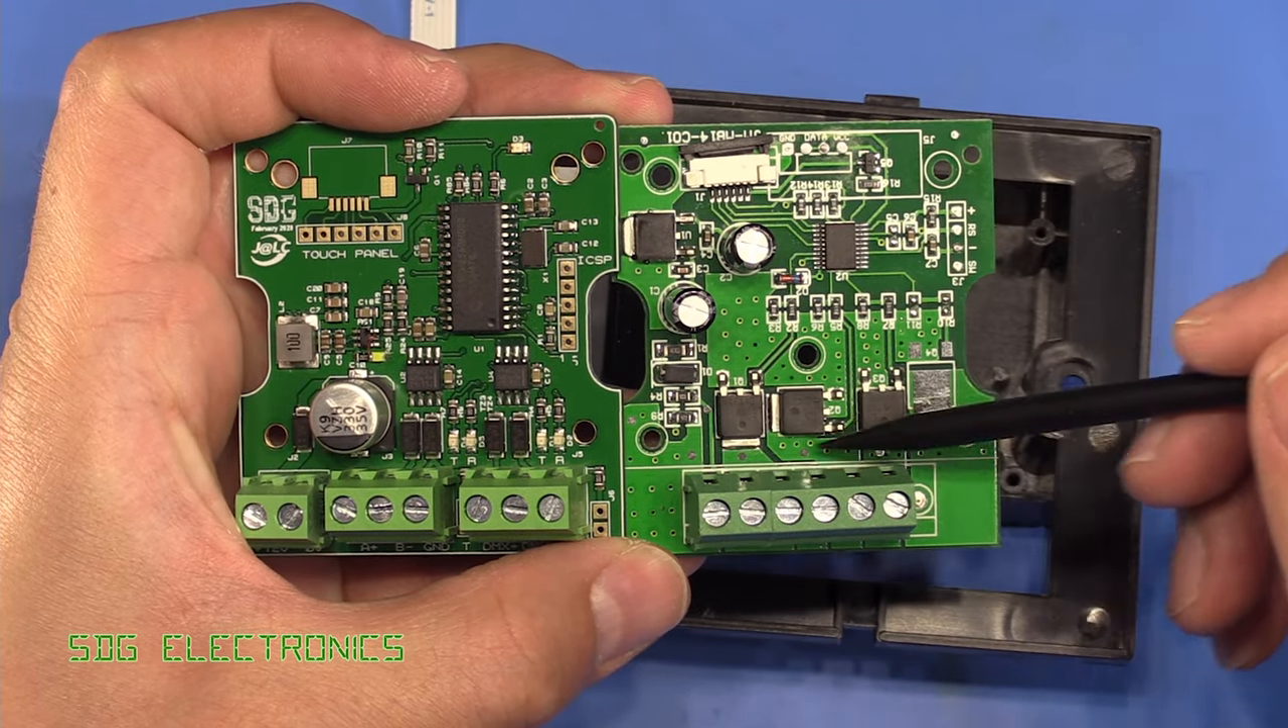So if you have a look at the original PCB, you can see there's quite a lot more clearance between these terminal blocks and these components here. And I've got very little gap.